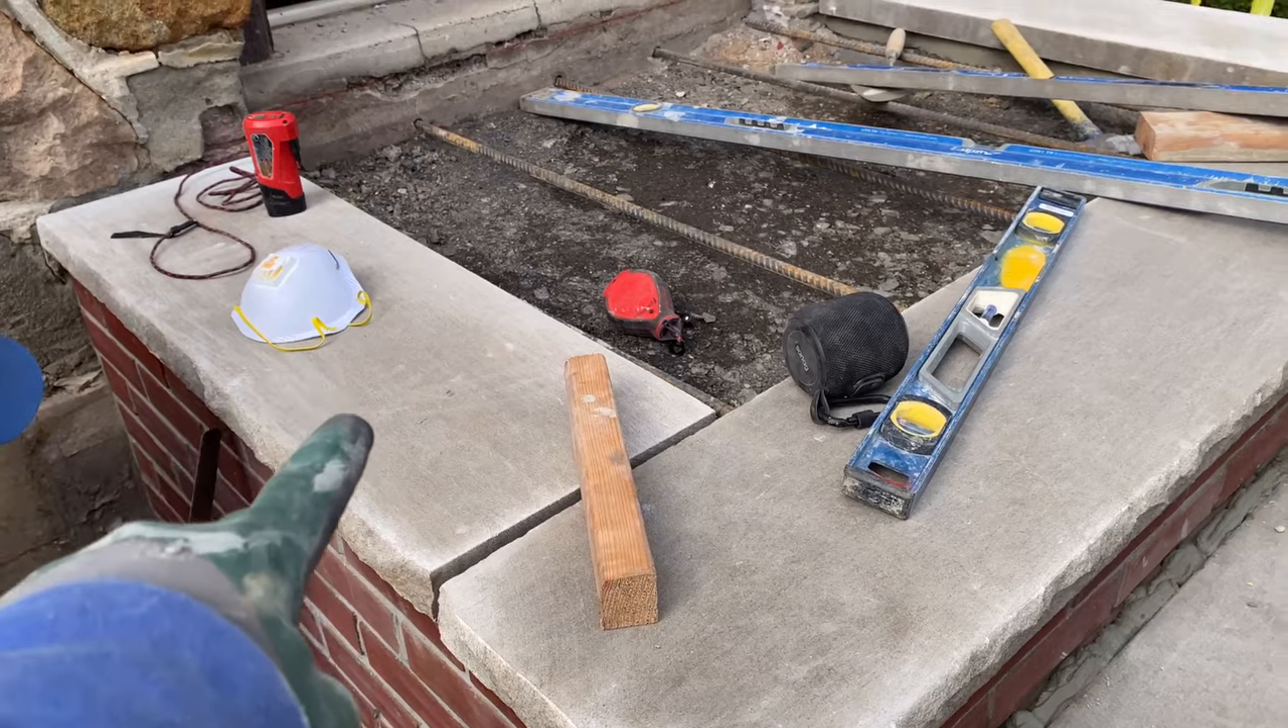Miren acabamos de colocar las piedras incluso las de arriba ya están puestas.